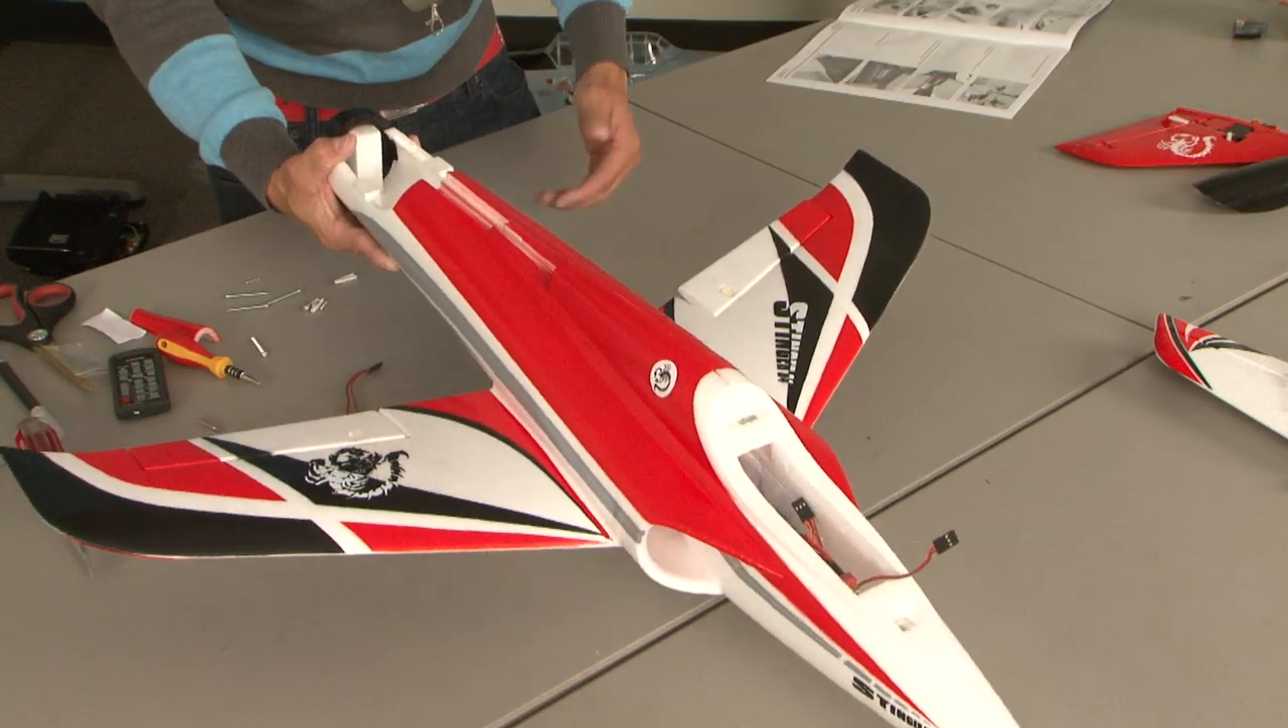Your main wing is on there pretty much almost ready to go here.